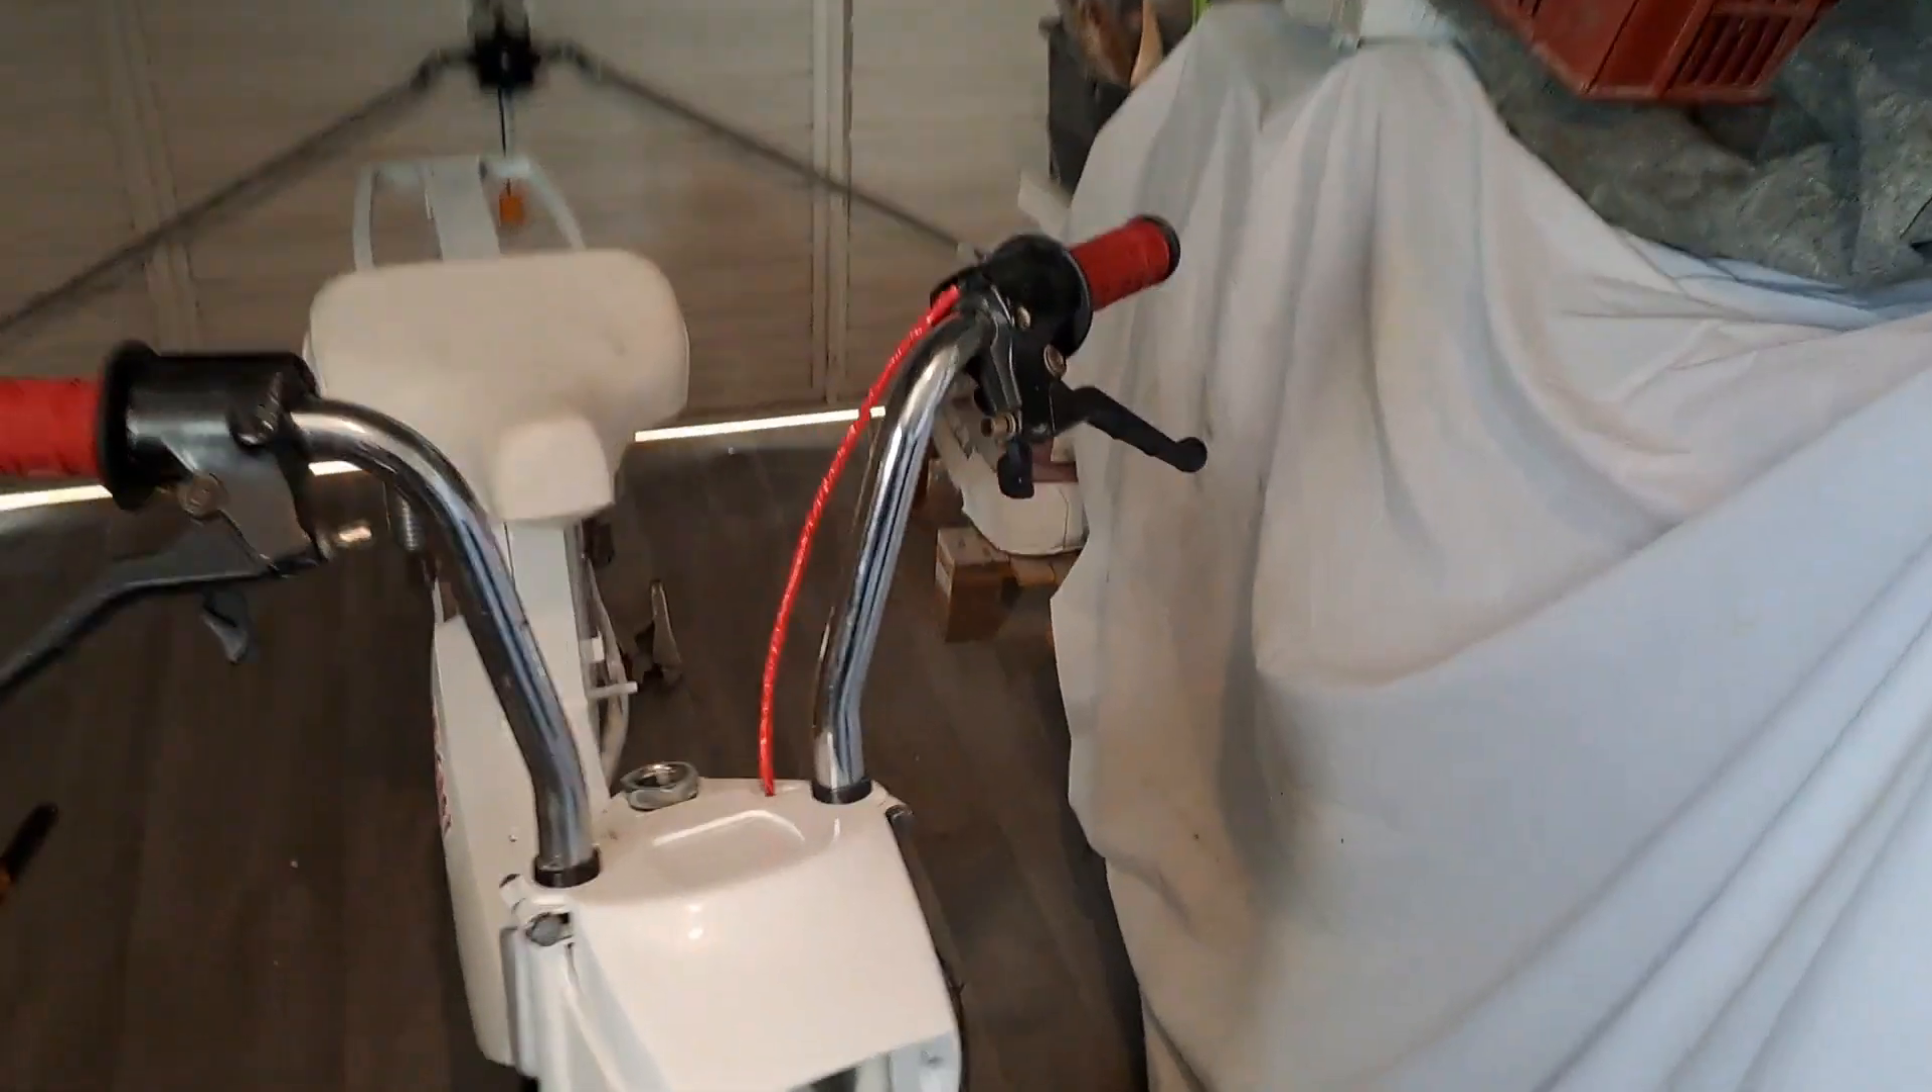Bon ben j'ai mis les les poignées voilà ils sont sympathiques hein.